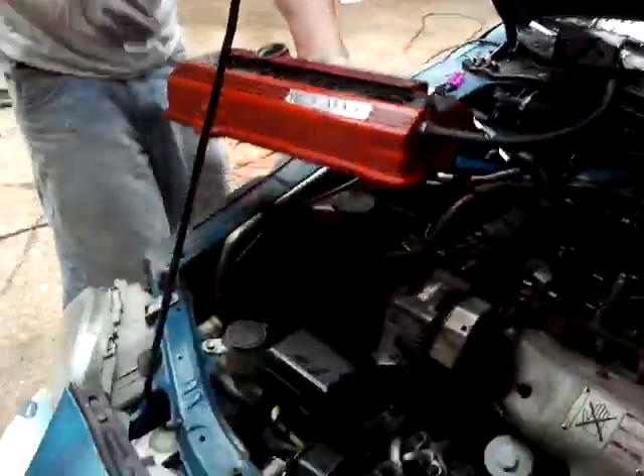Alright, and now that's how you get the valve cover off.